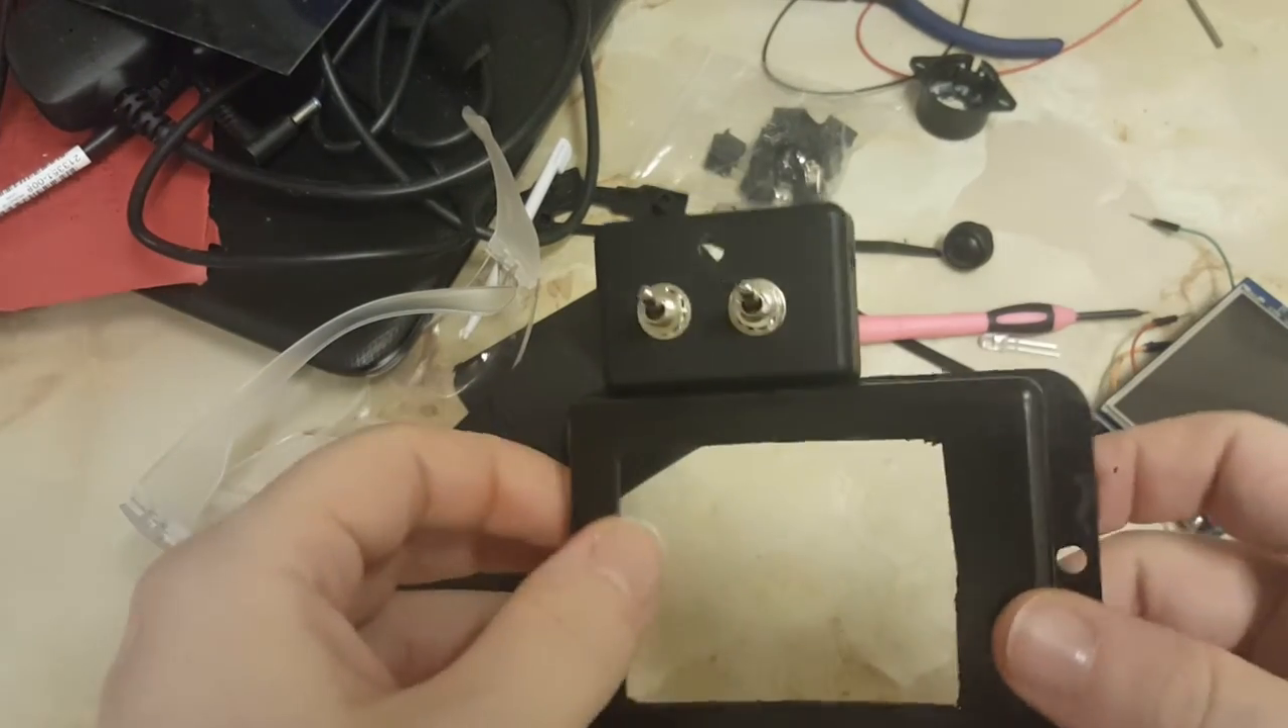So yeah we've got the switches in.